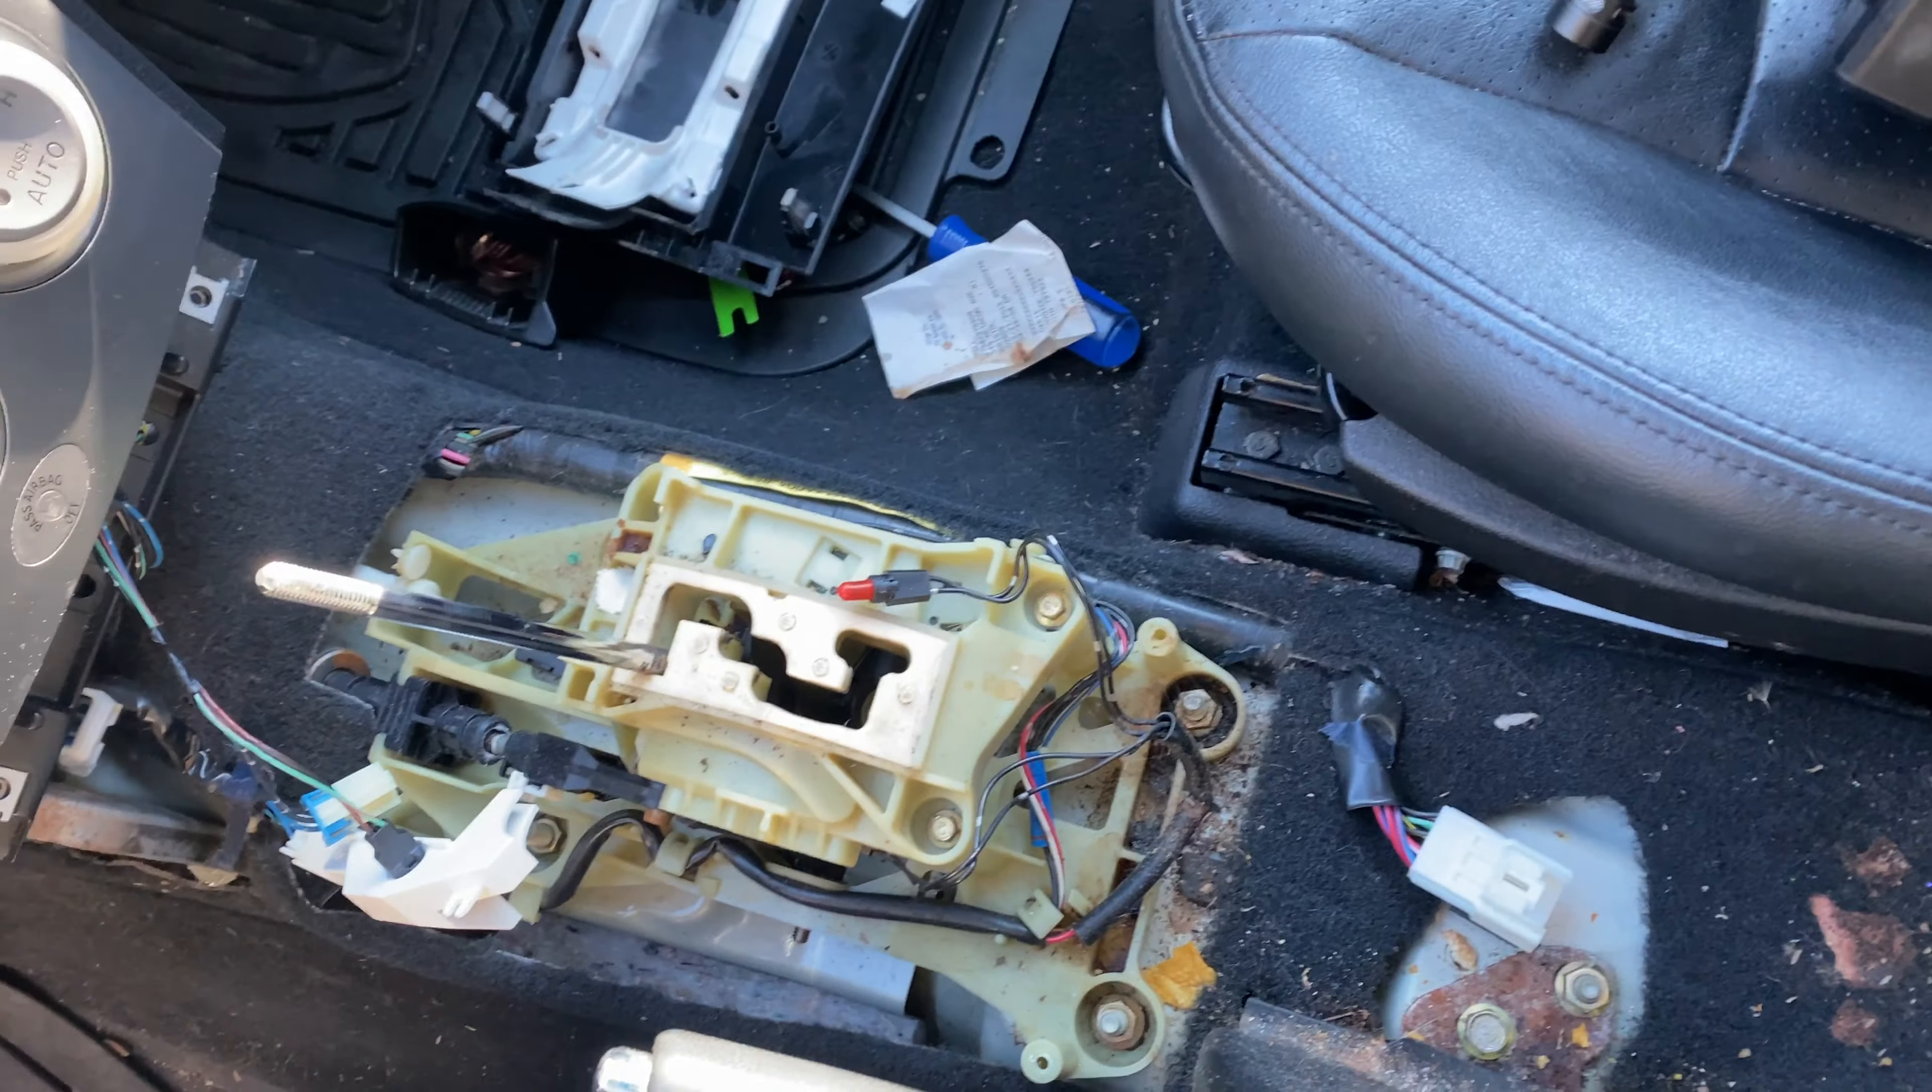All right. We've got the center console out.